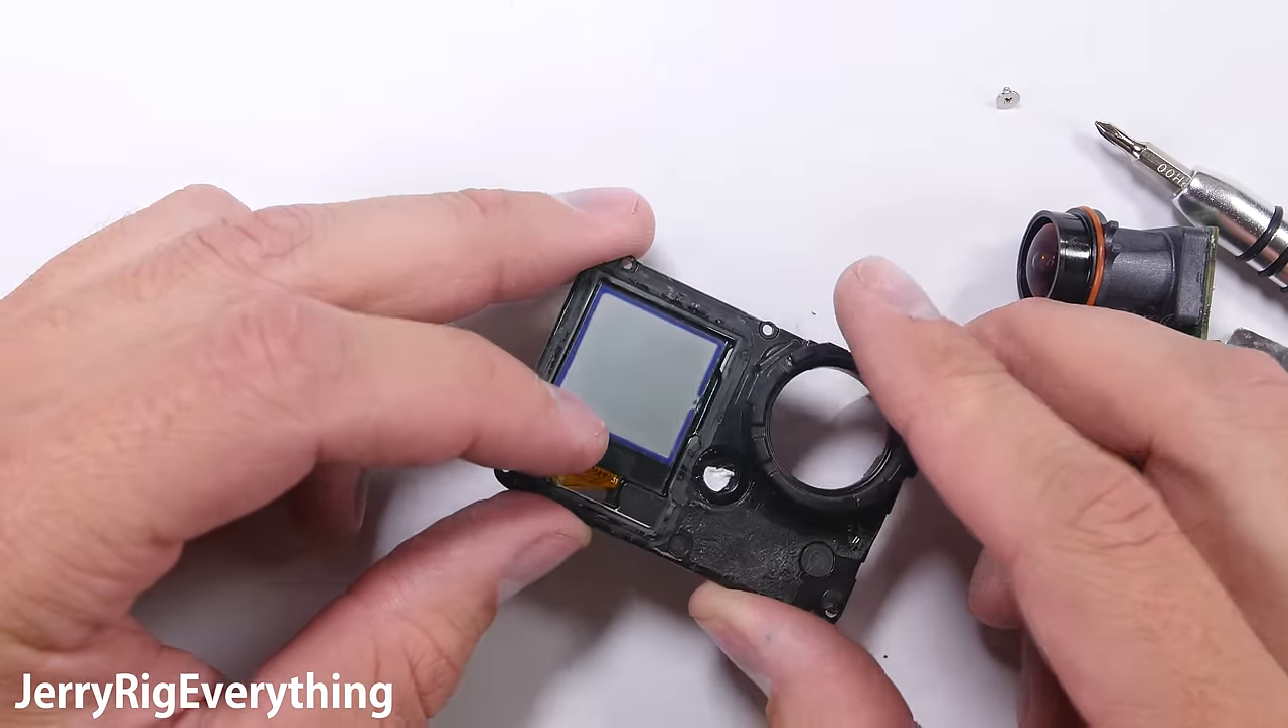Now here is the front LCD attached to the plastic housing.